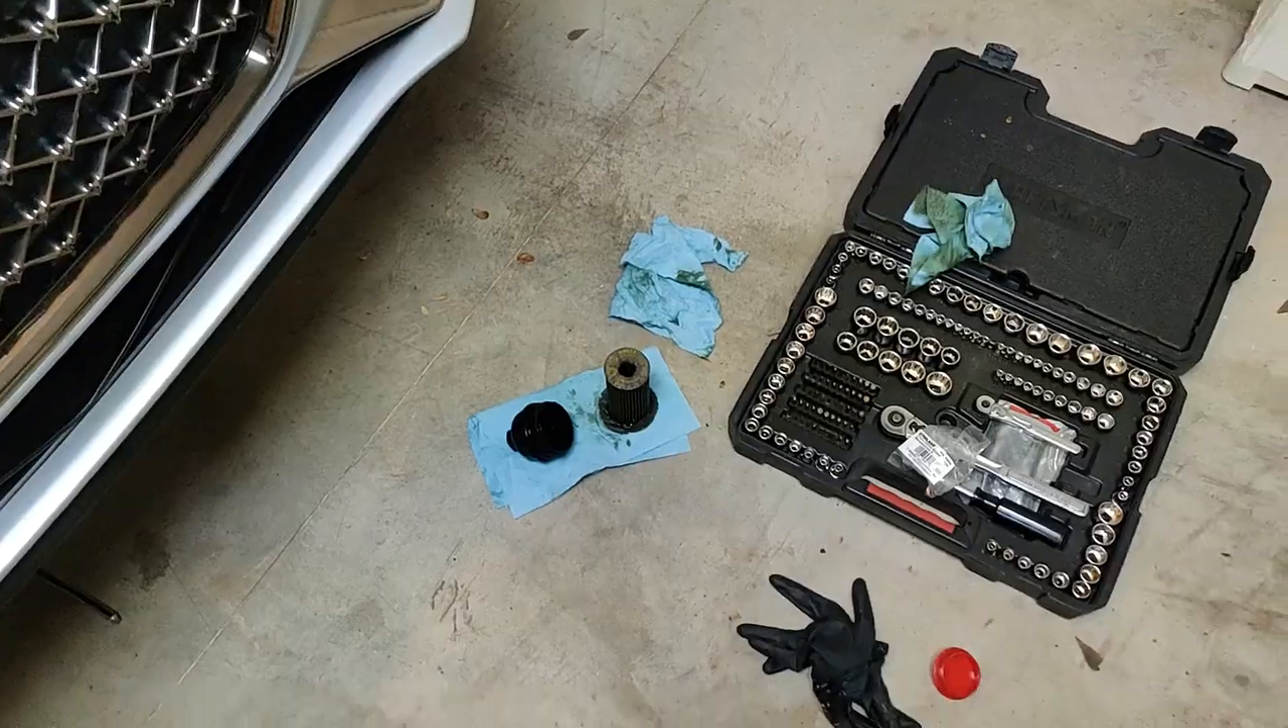Okay so I got the filter out as you can see I've got it kind of draining right in there.